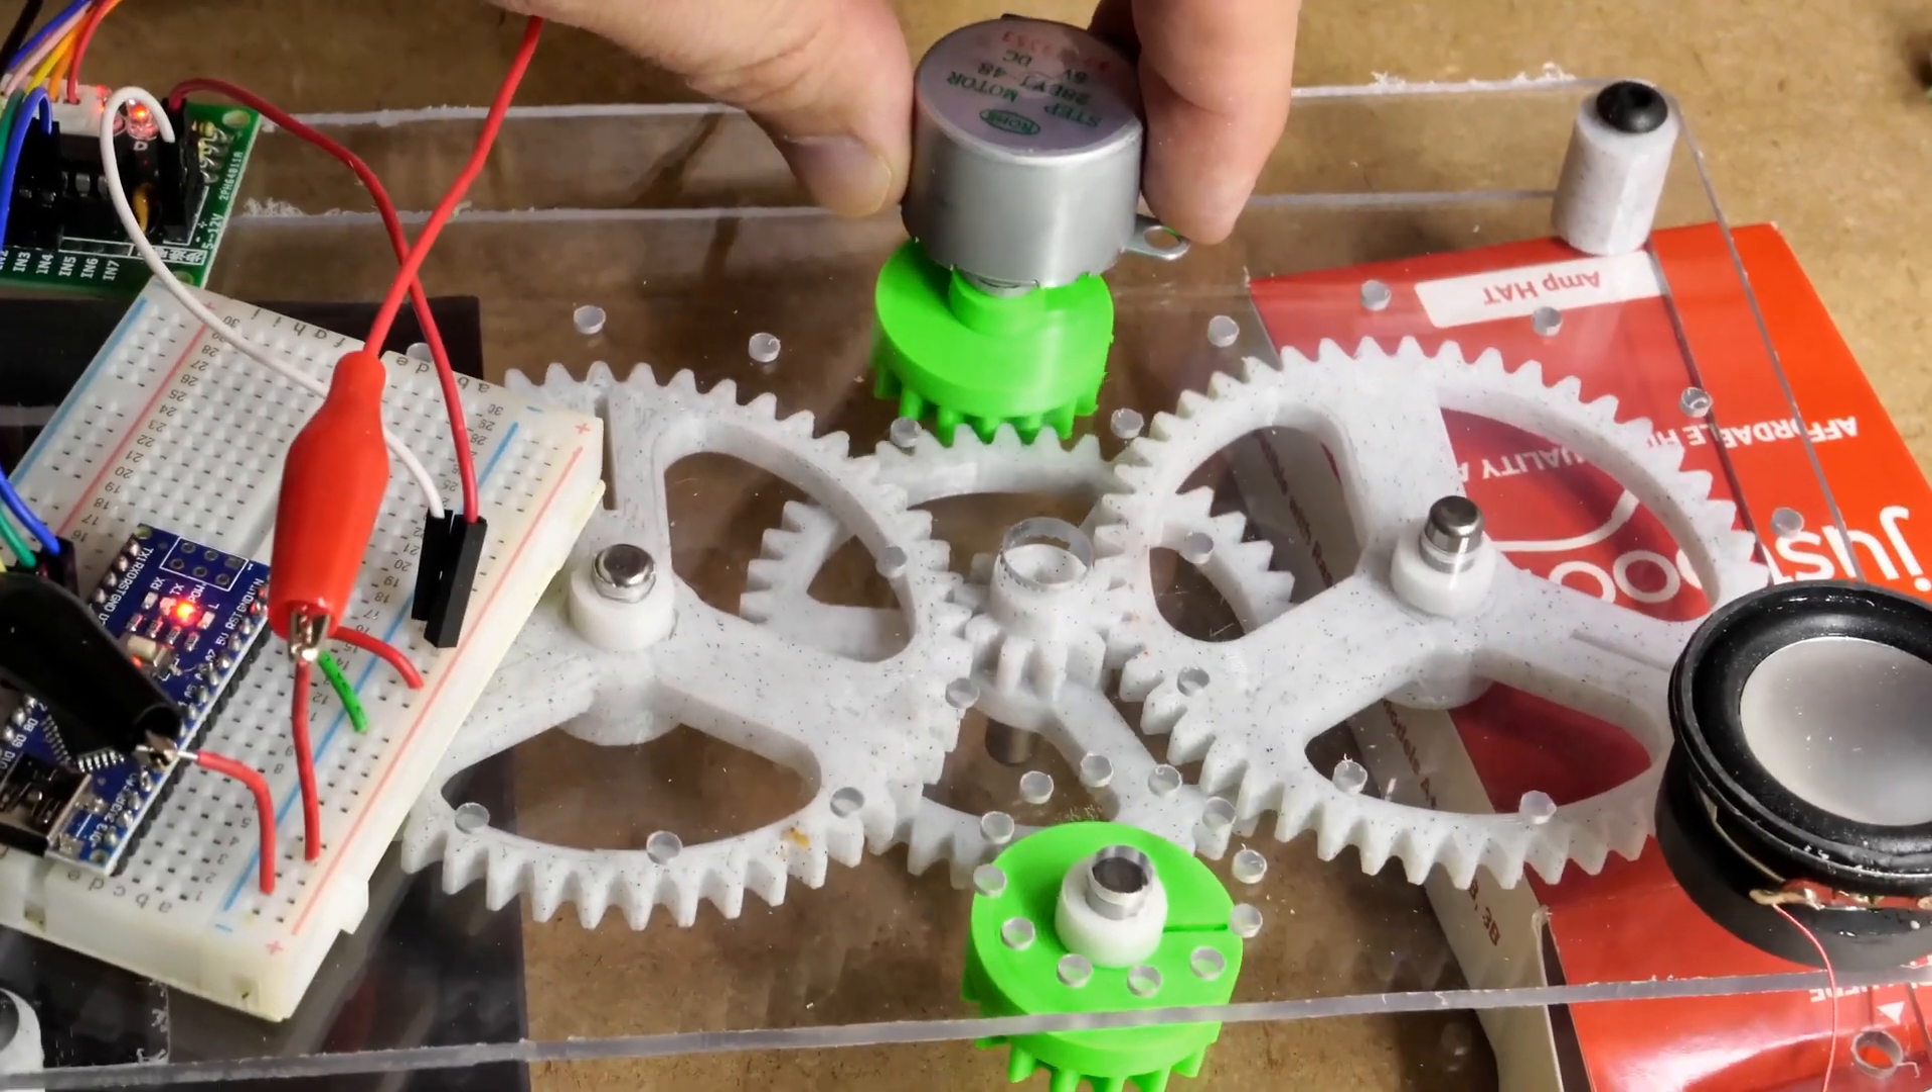But what's not good is that the, that the stepper motor is actually not locked down yet.